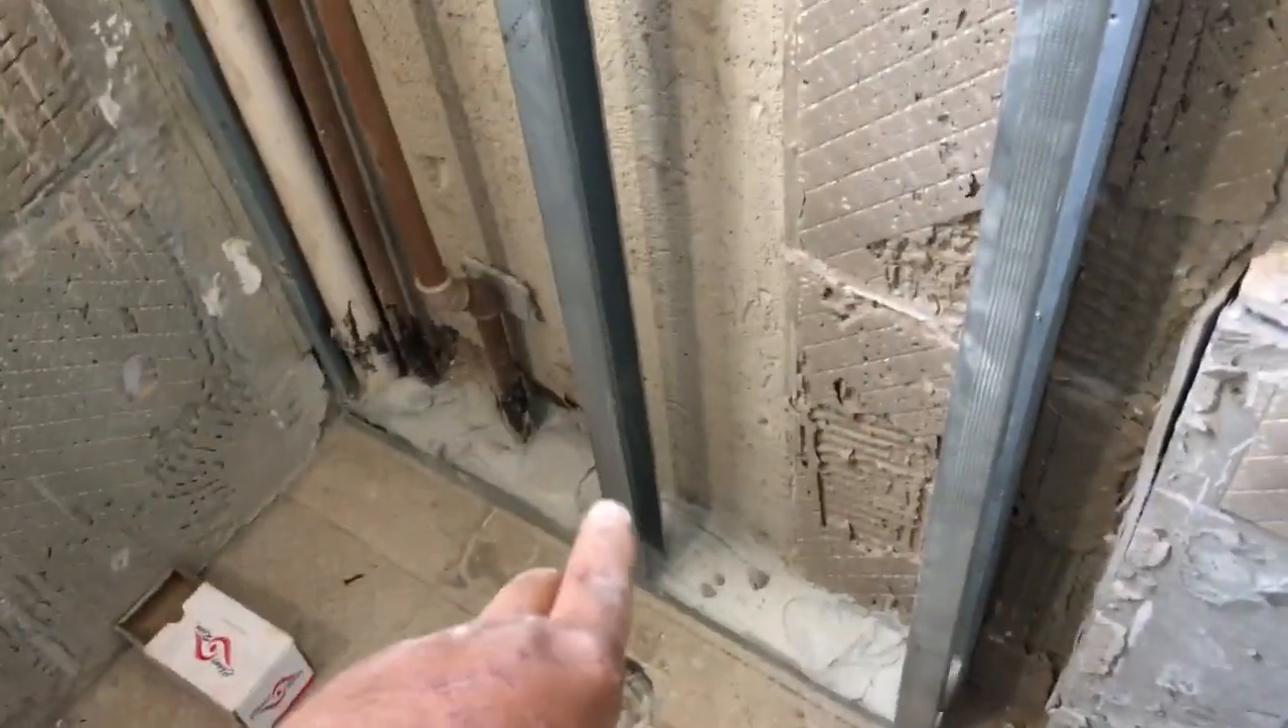E aí pessoal, a gente instalou o montante ali do meio.